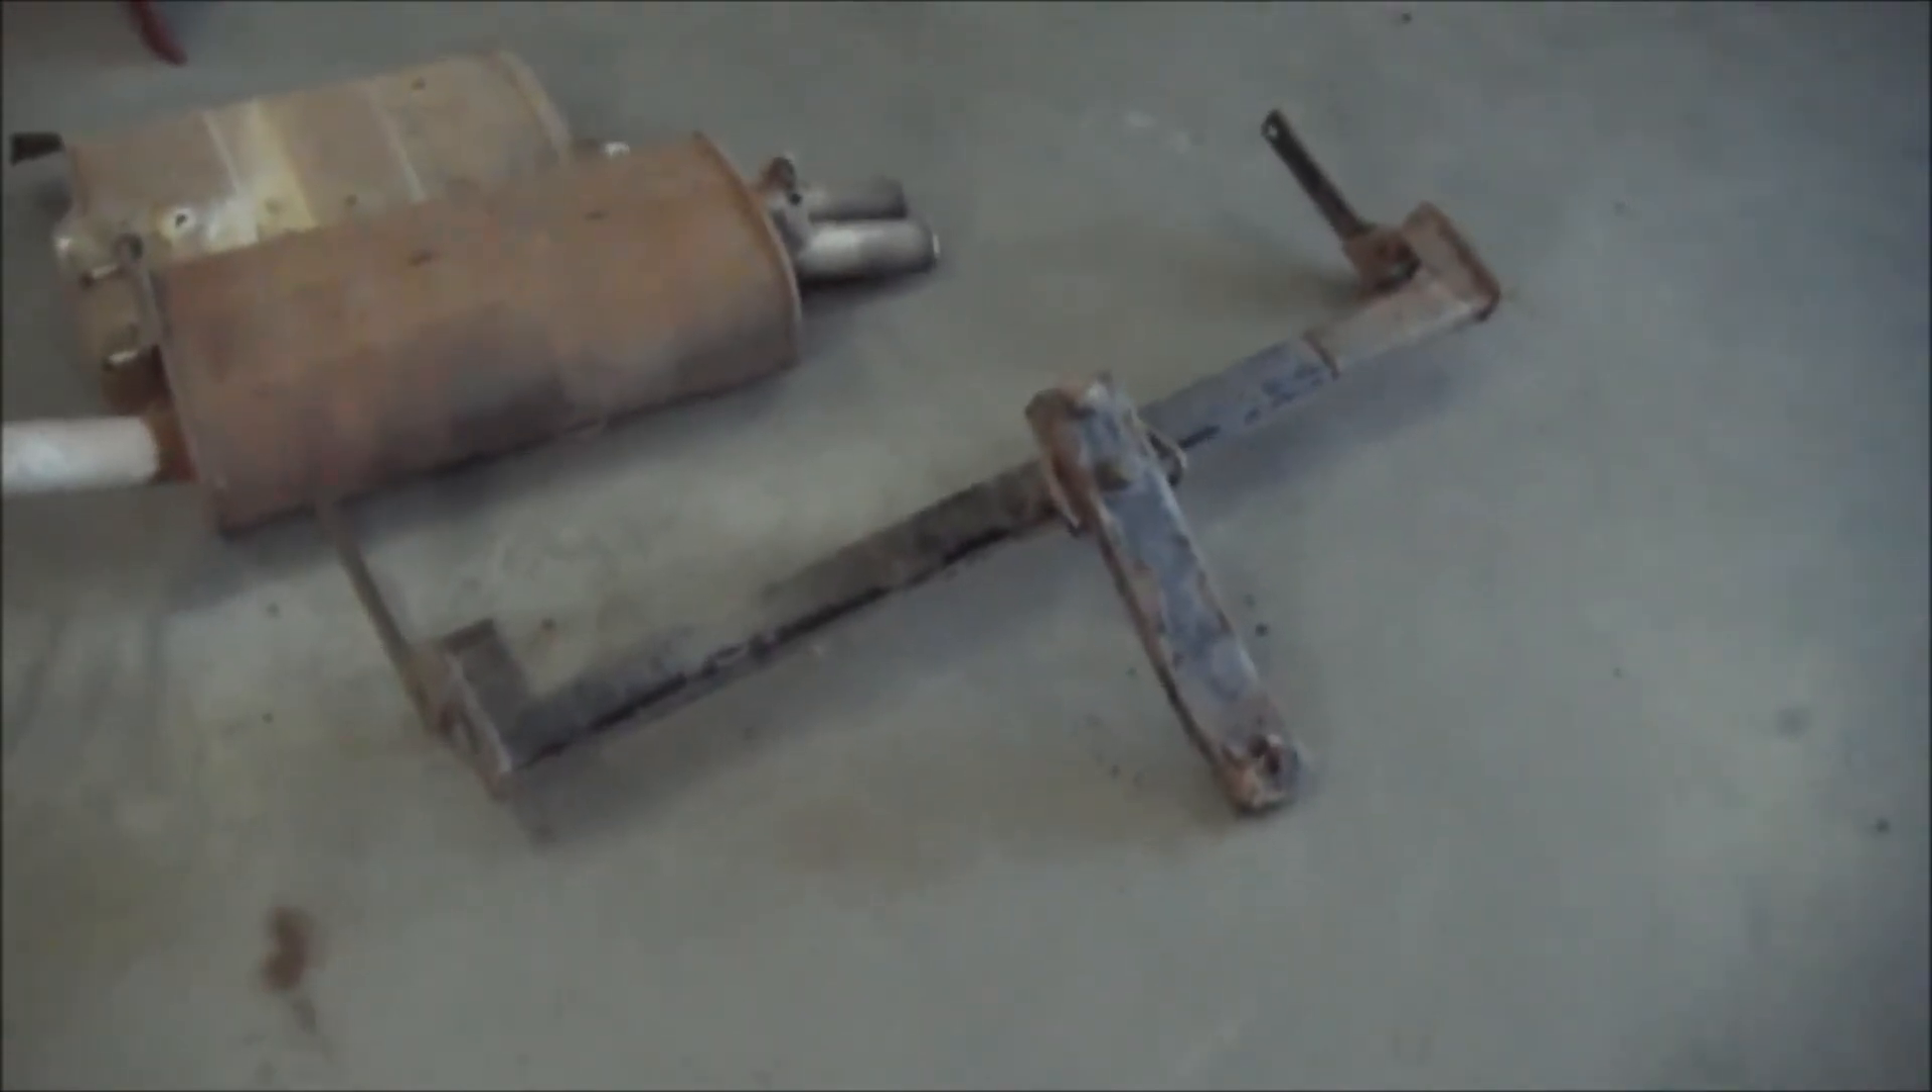So there we go, tow bar's out.